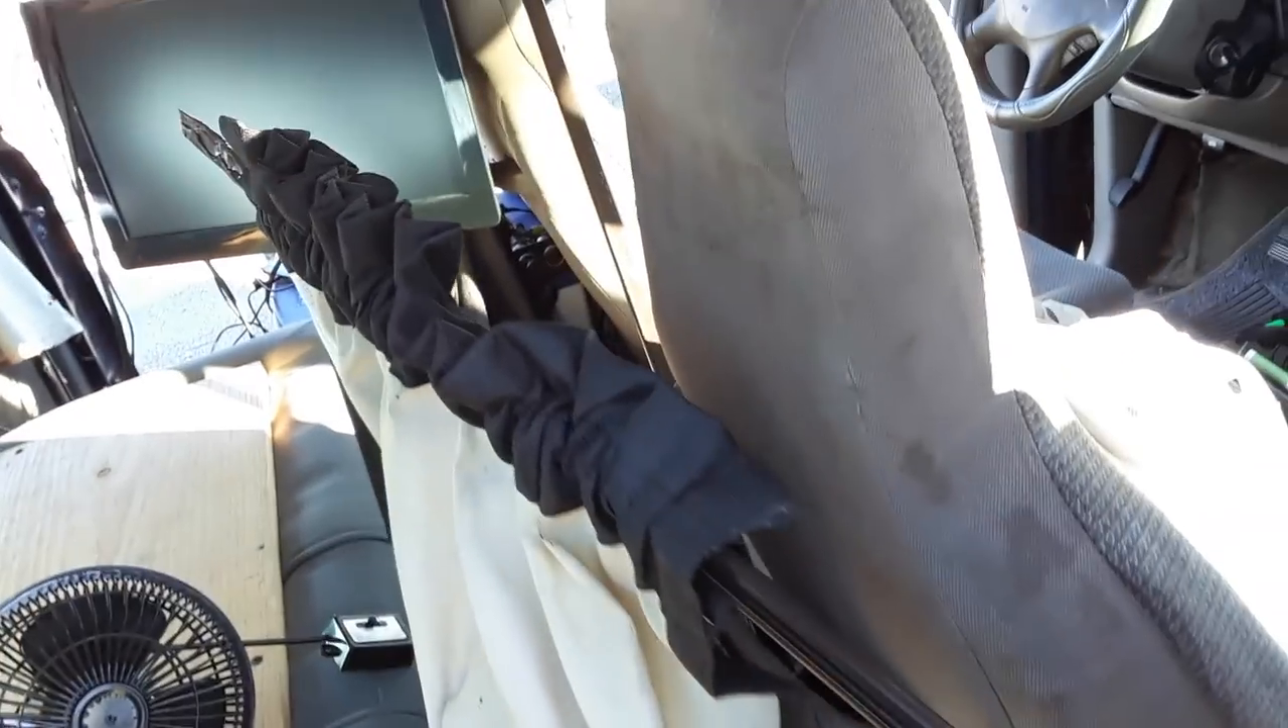I have threaded in the new curtain rod and that's just a matter of mounting it.